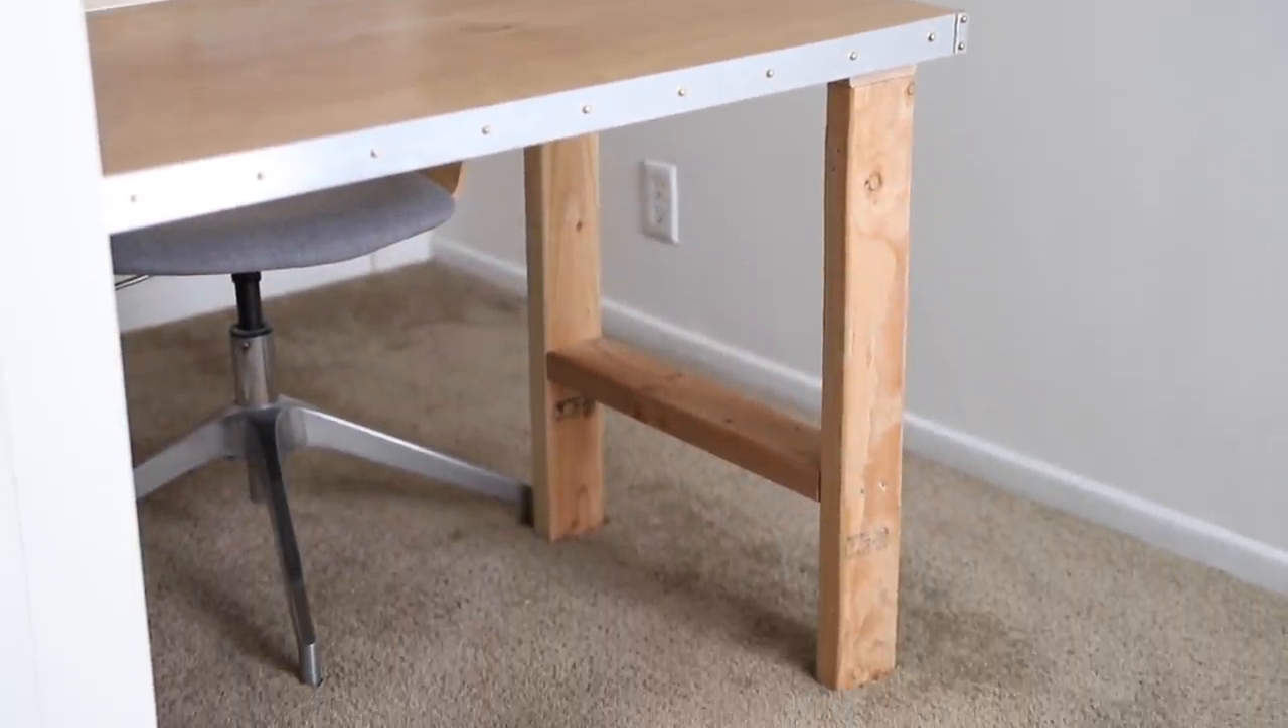The only thing that's missing is sisal rope on the desk legs to make a scratching post.